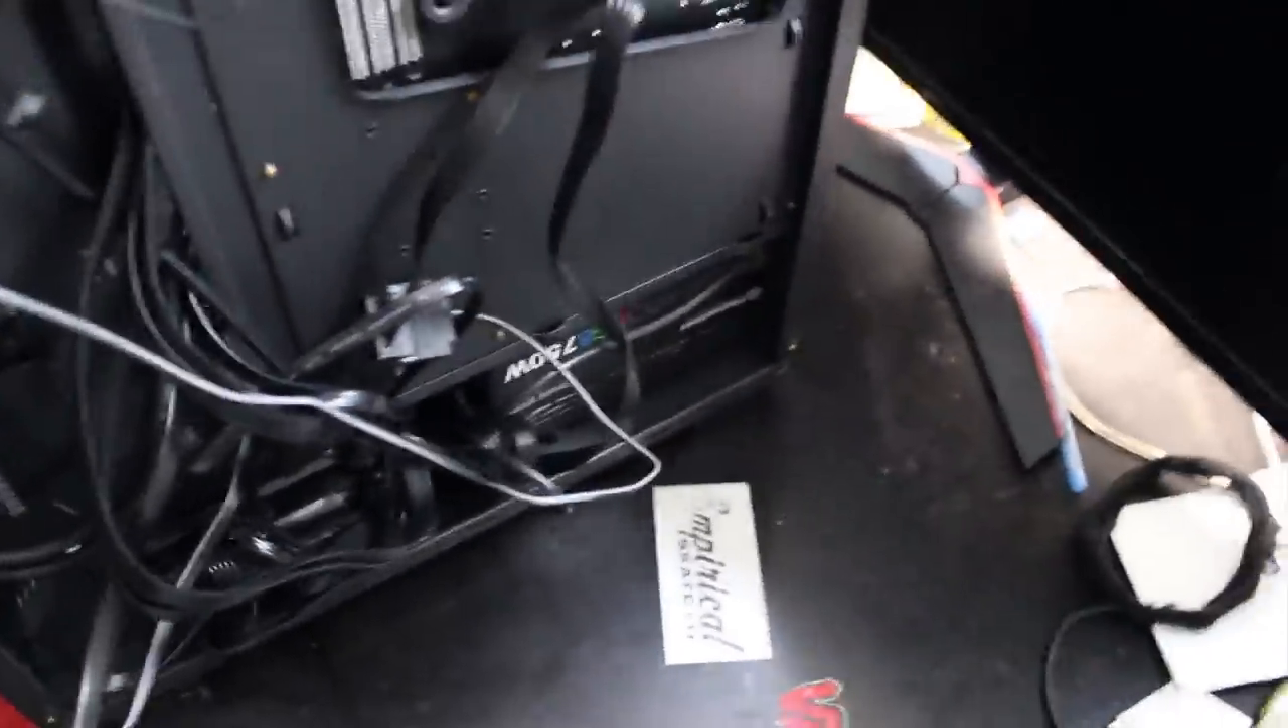Right now the back side hasn't been properly managed yet.